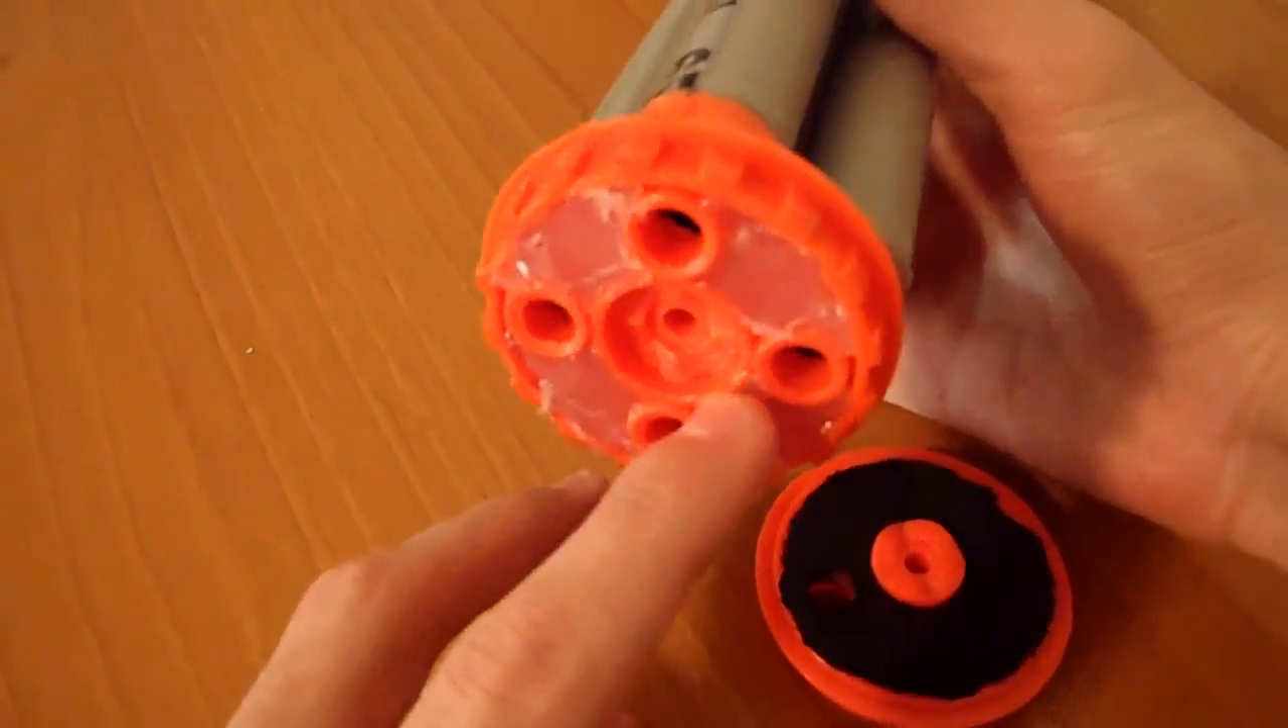I've gooped the barrels in to stubs of orange that I left on the turret.